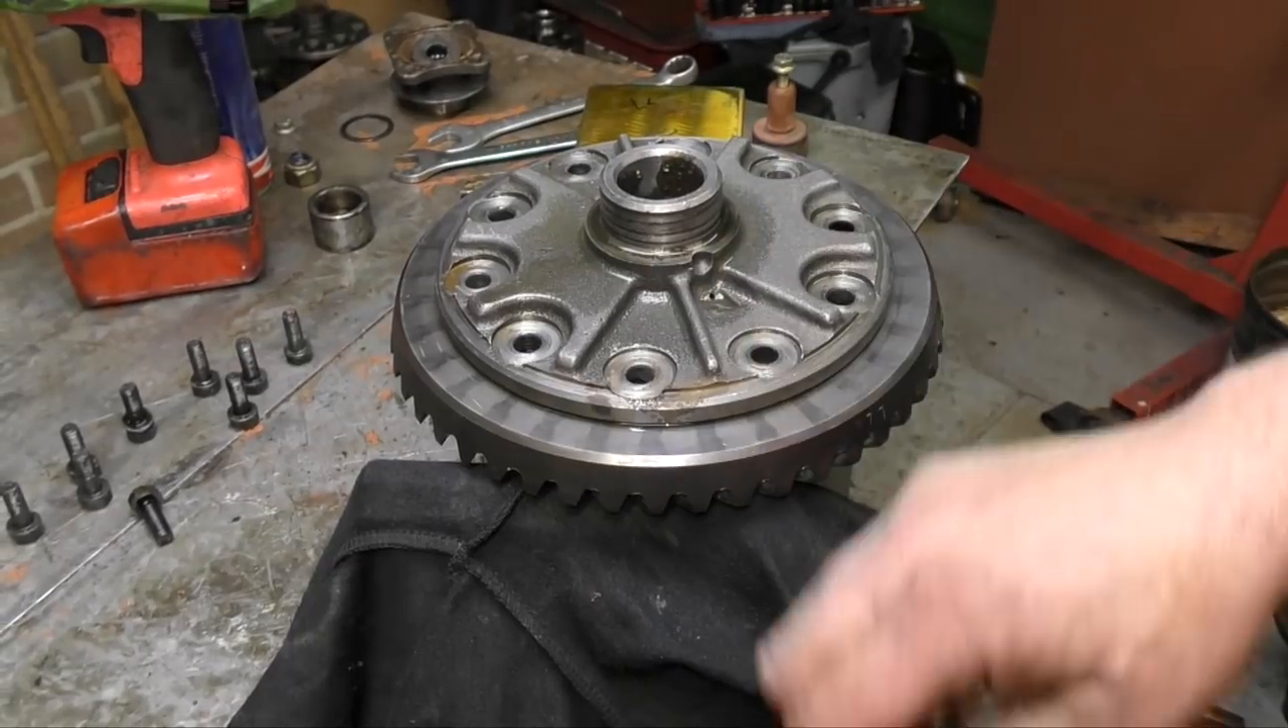So, the bolts have been removed.